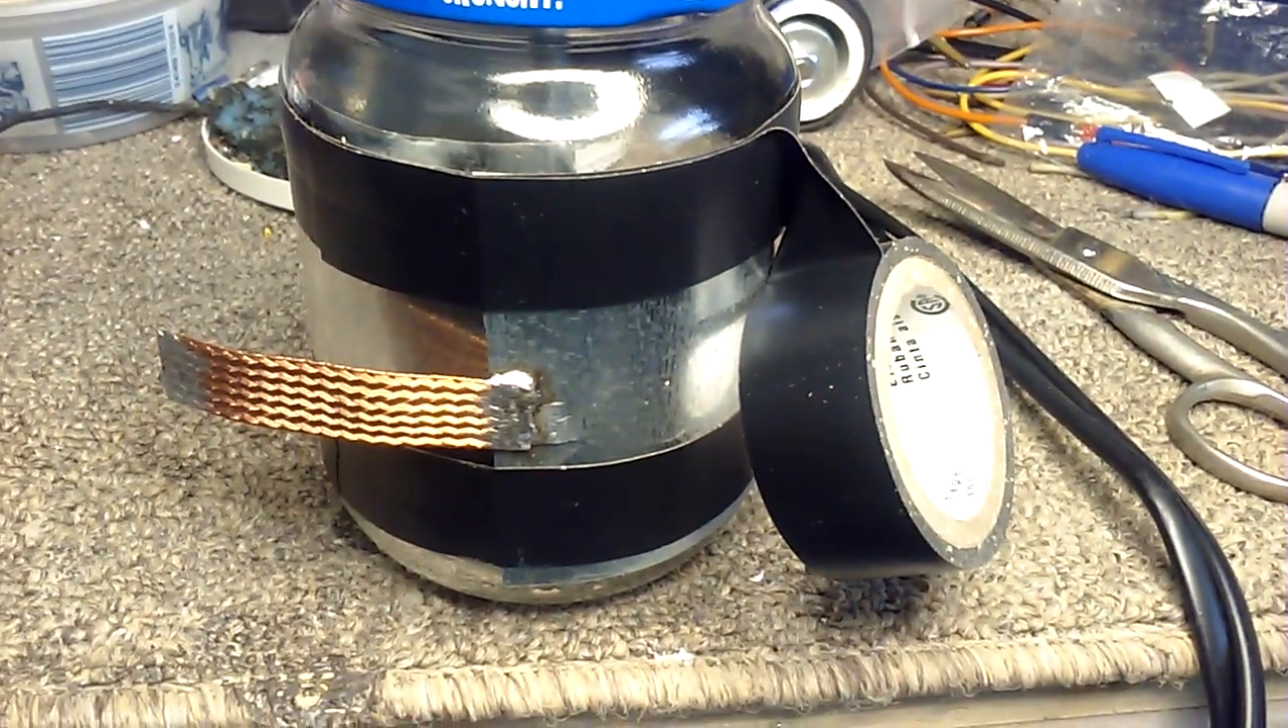And here, I'm showing how I'm starting the securing of the outer plate to the capacitor, just with PVC electrical tape.